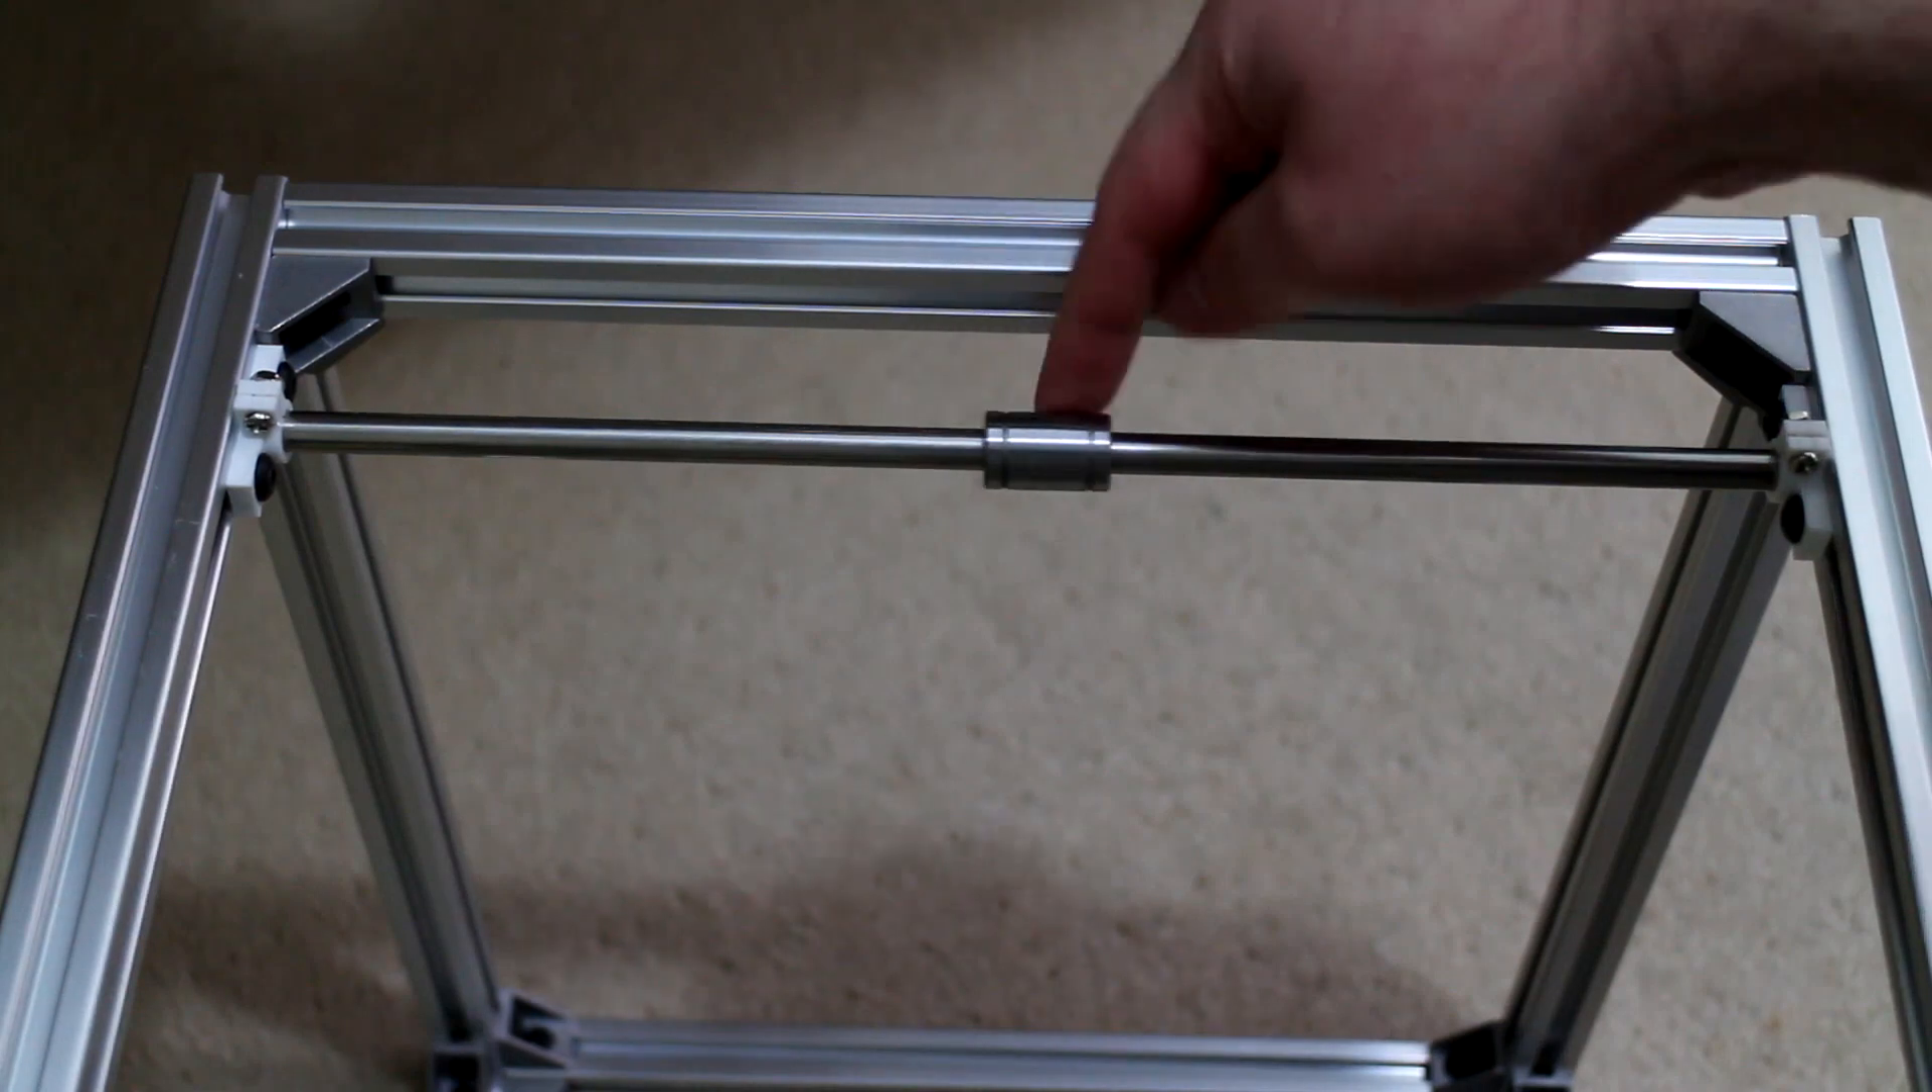I already have the LM8 UU bearing suspended in between.